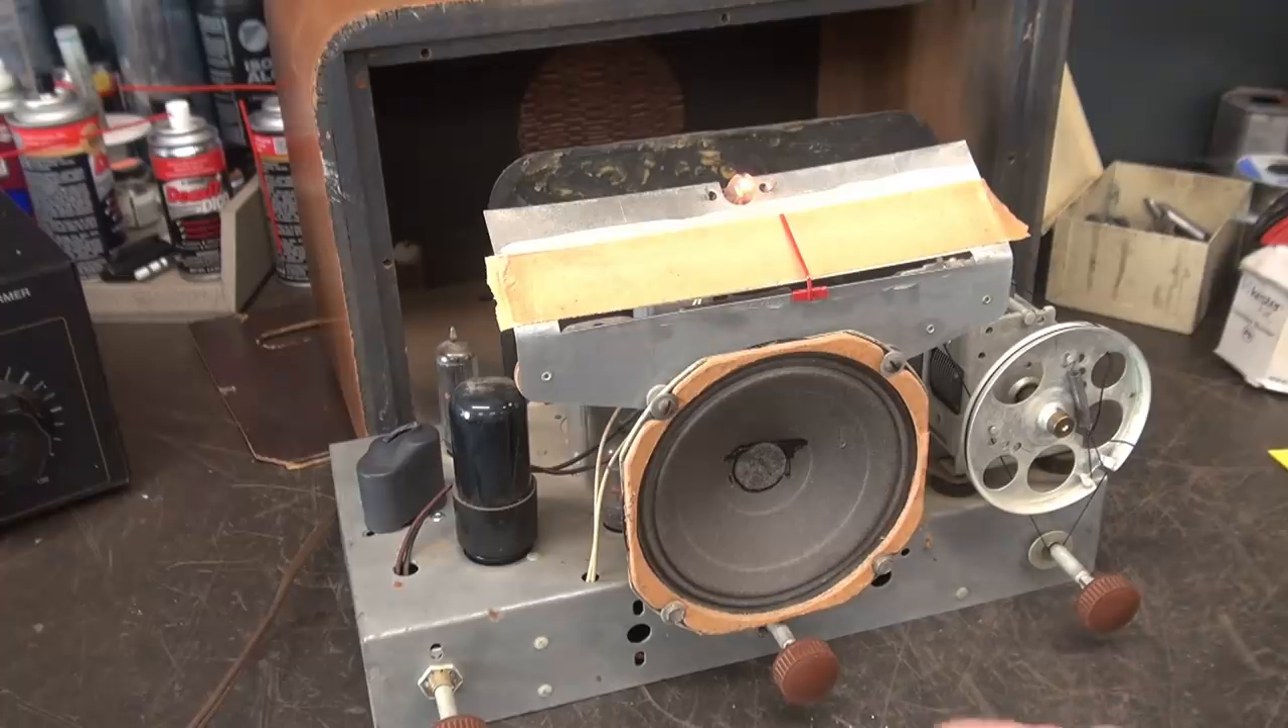So I've got the plastic knobs back on it because we're back in hot chassis mode.